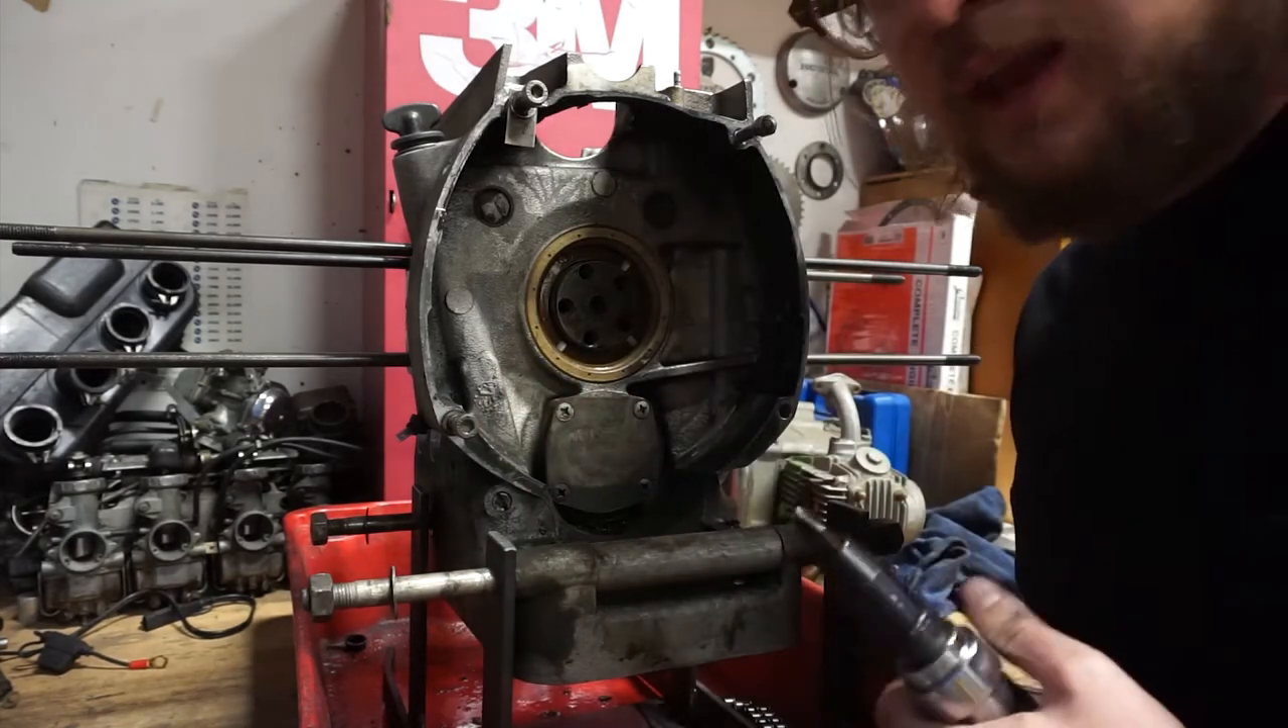Uh, you do not want oil coming out here, messing up your clutch. I've removed the flywheel. You can see here's the back side of the crankshaft, the rear main seal.